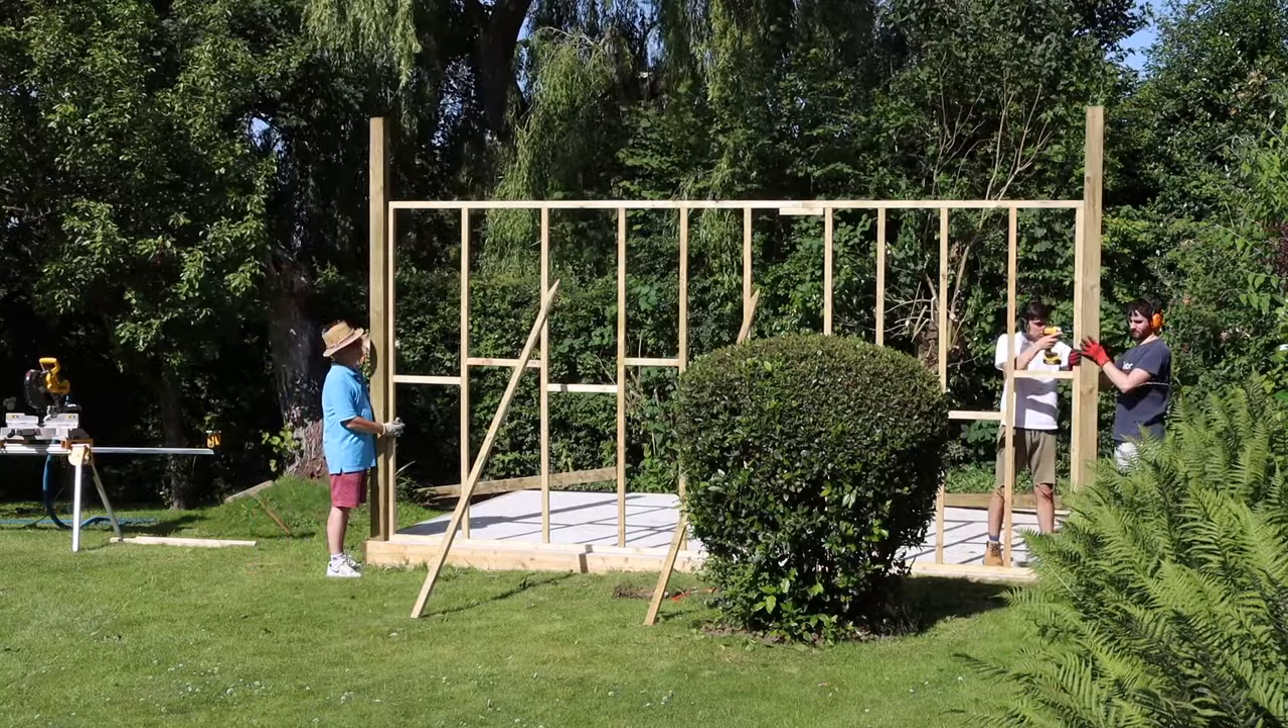I added a couple of 2x2s at 45 degrees just to keep the wall up, and I'm screwing the fence post into the corner.